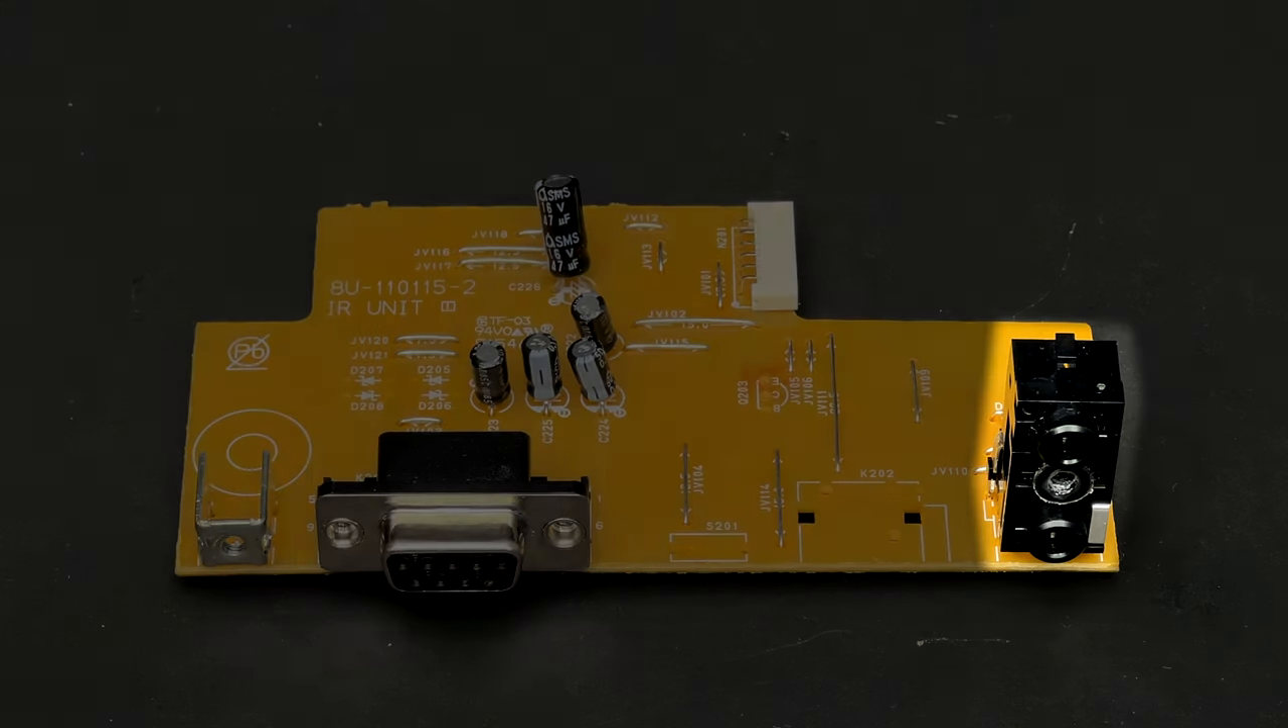Four screws go next and PCB is successfully extracted.